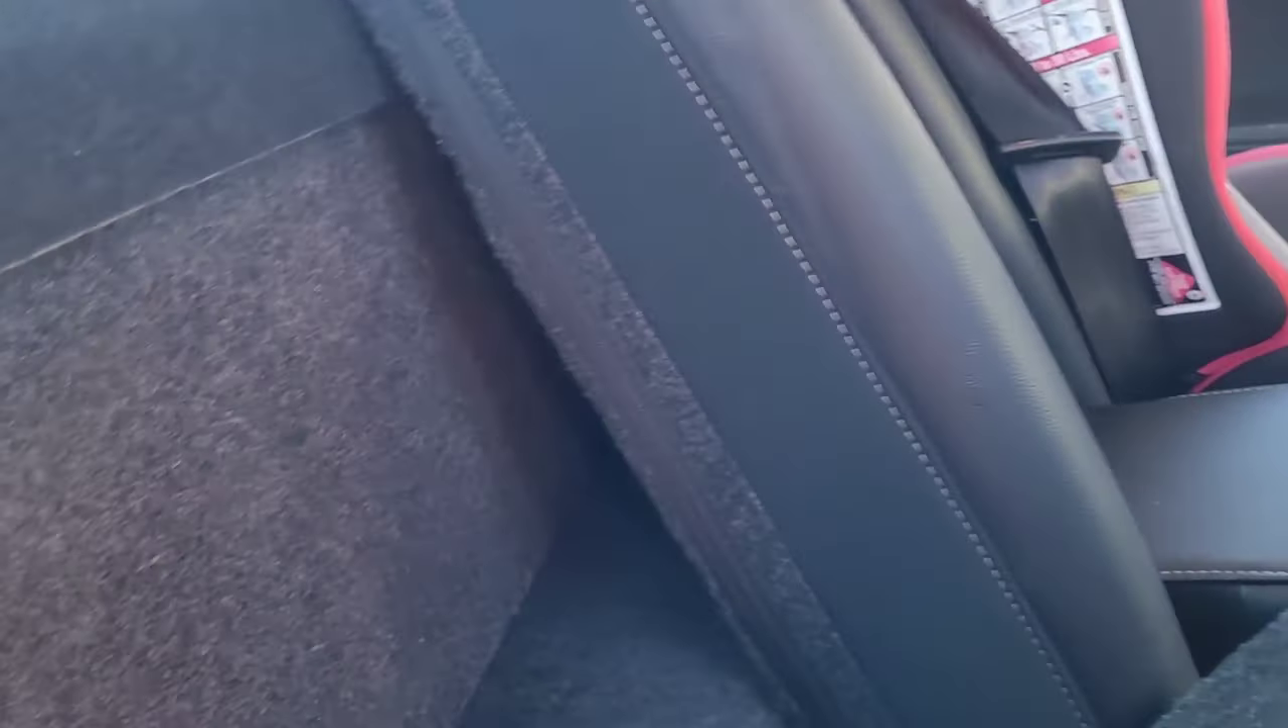If i lay my seat down you can see back here there's a gap right here.